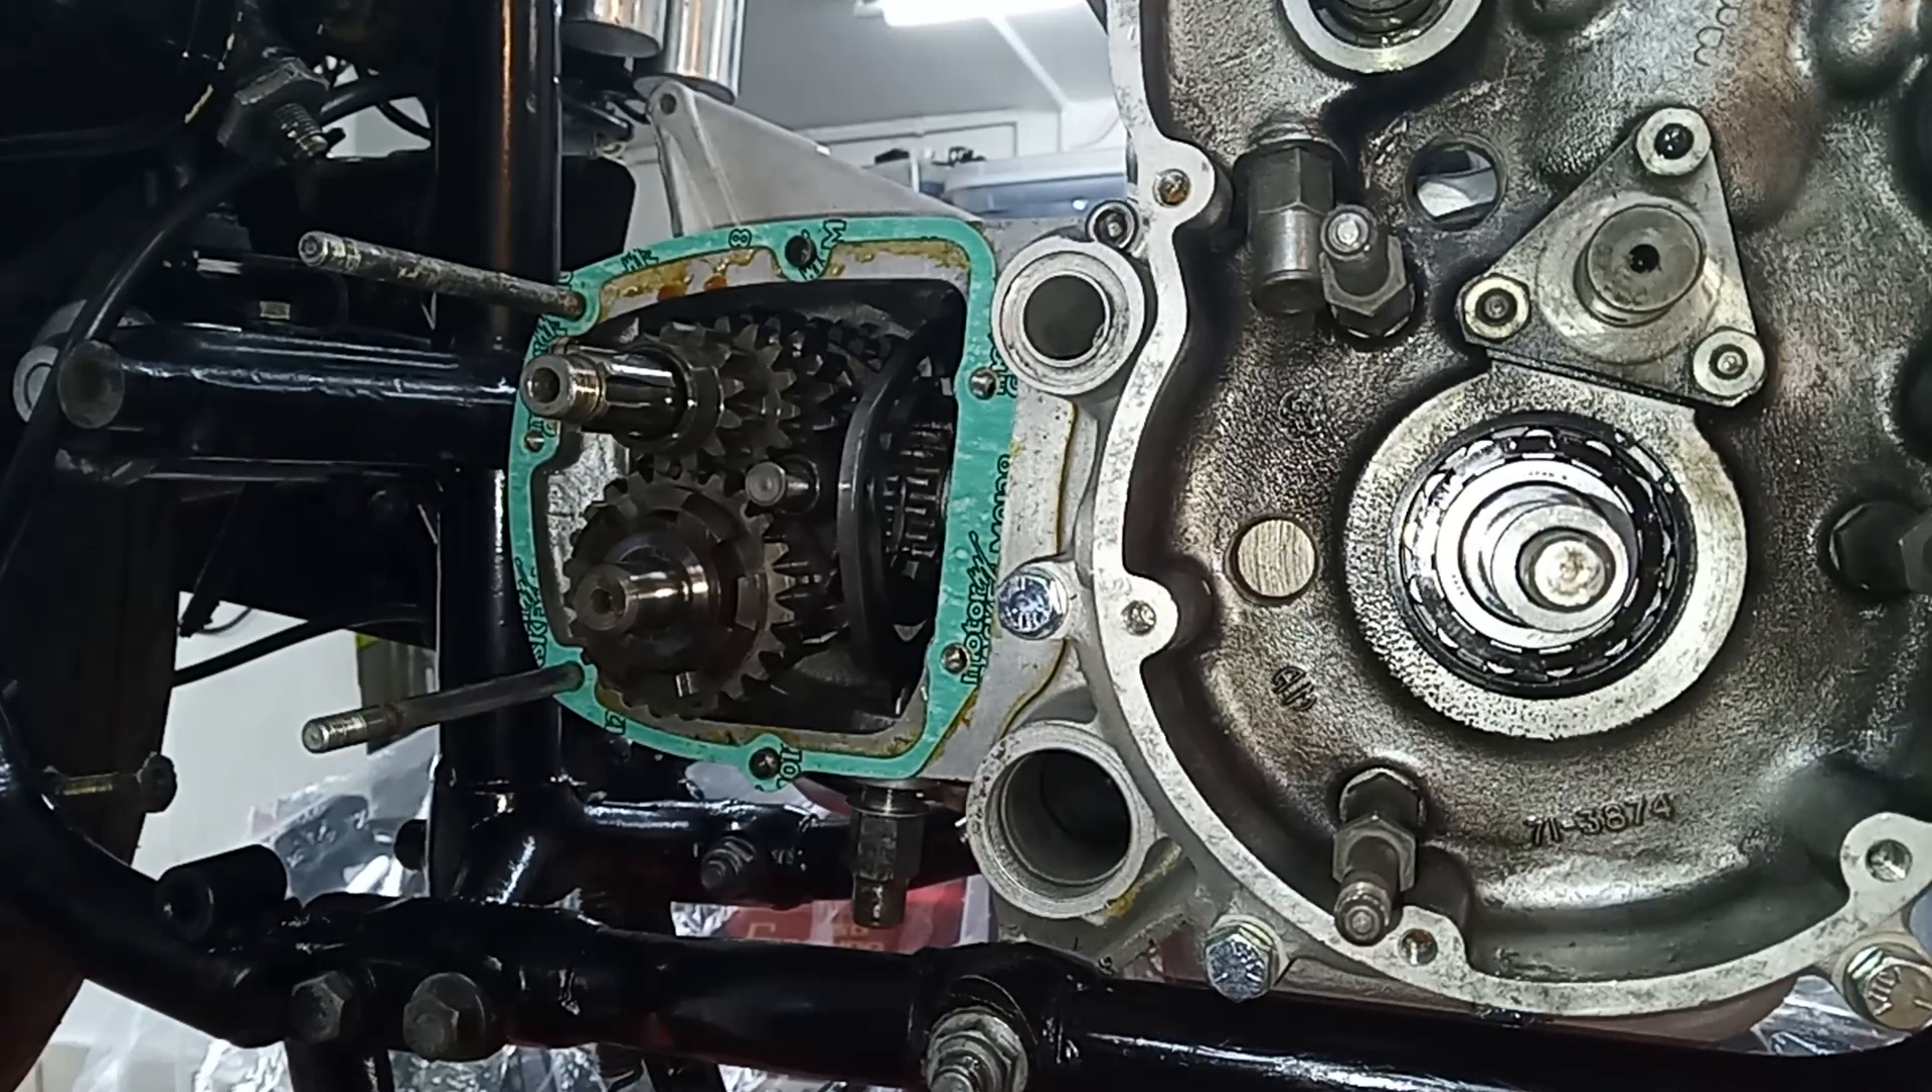Got a new gasket on.